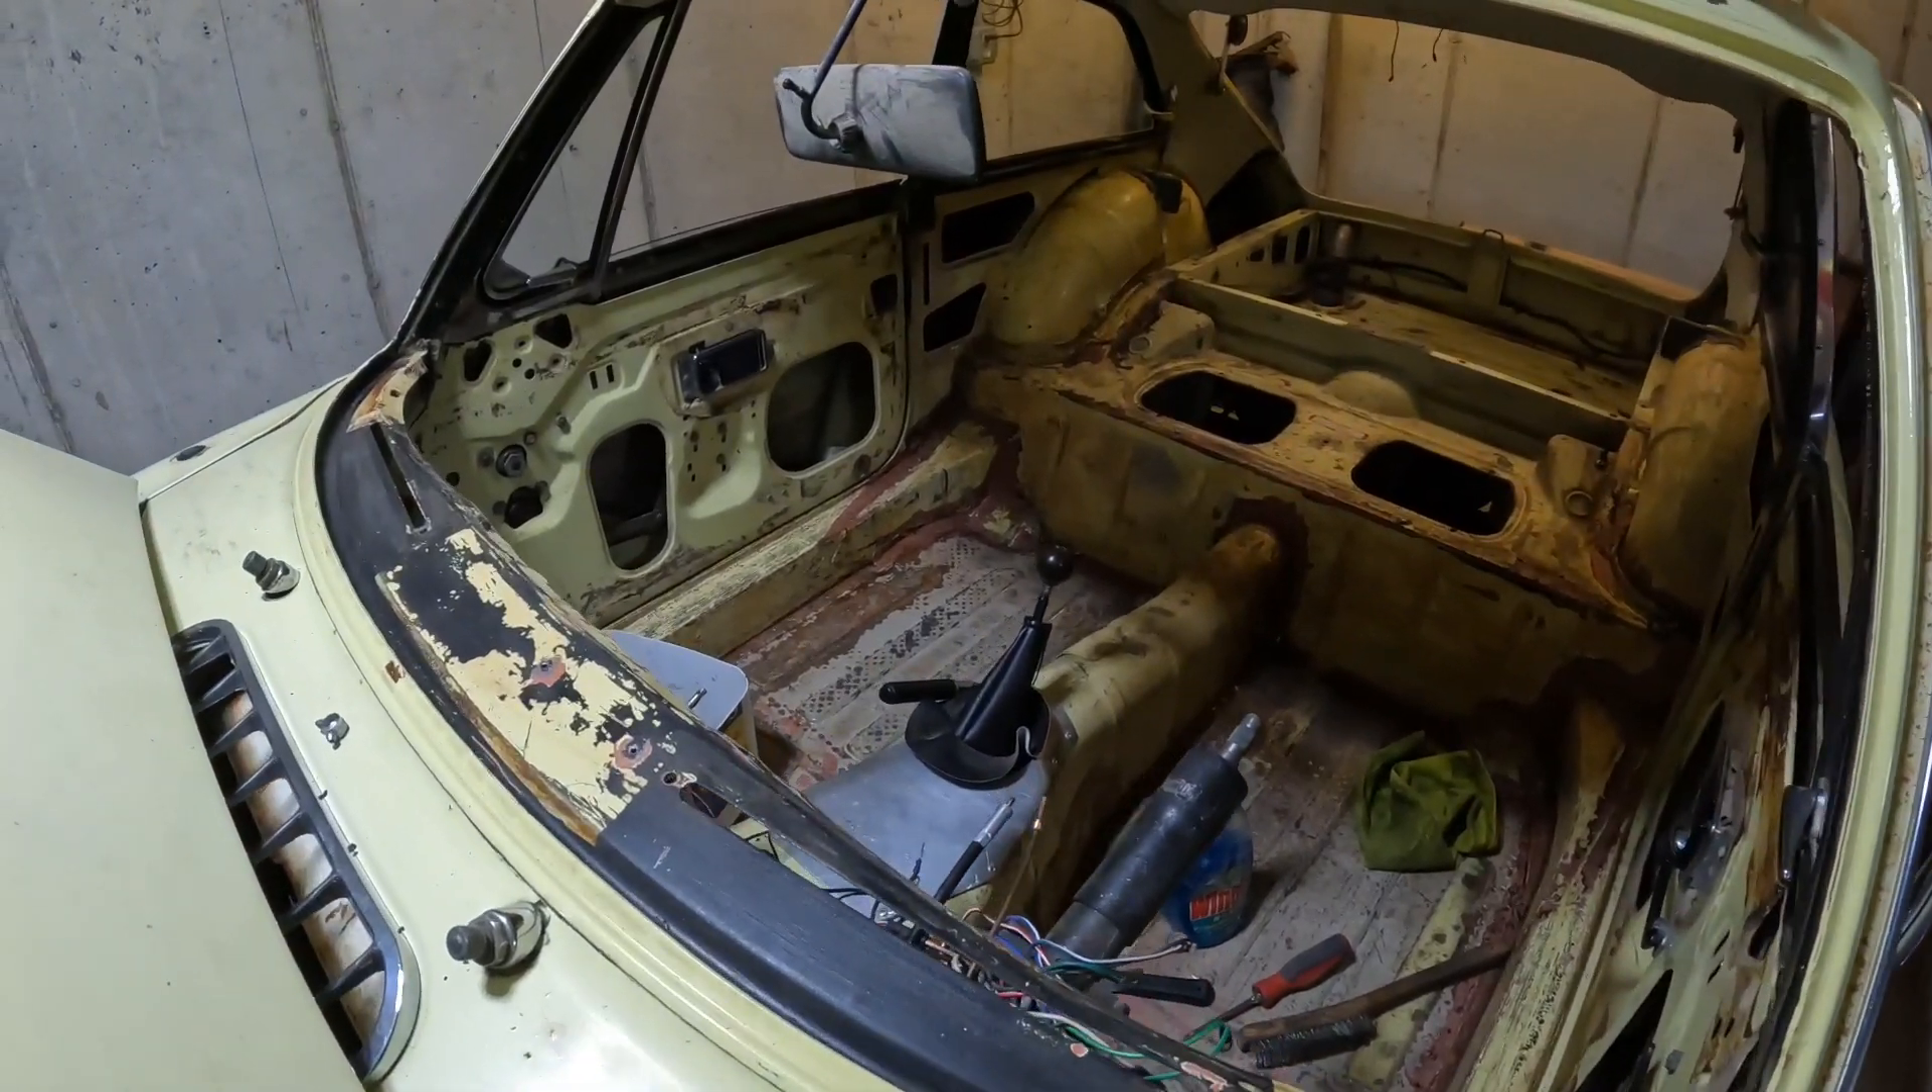The interior is completely stripped. The dash is out.